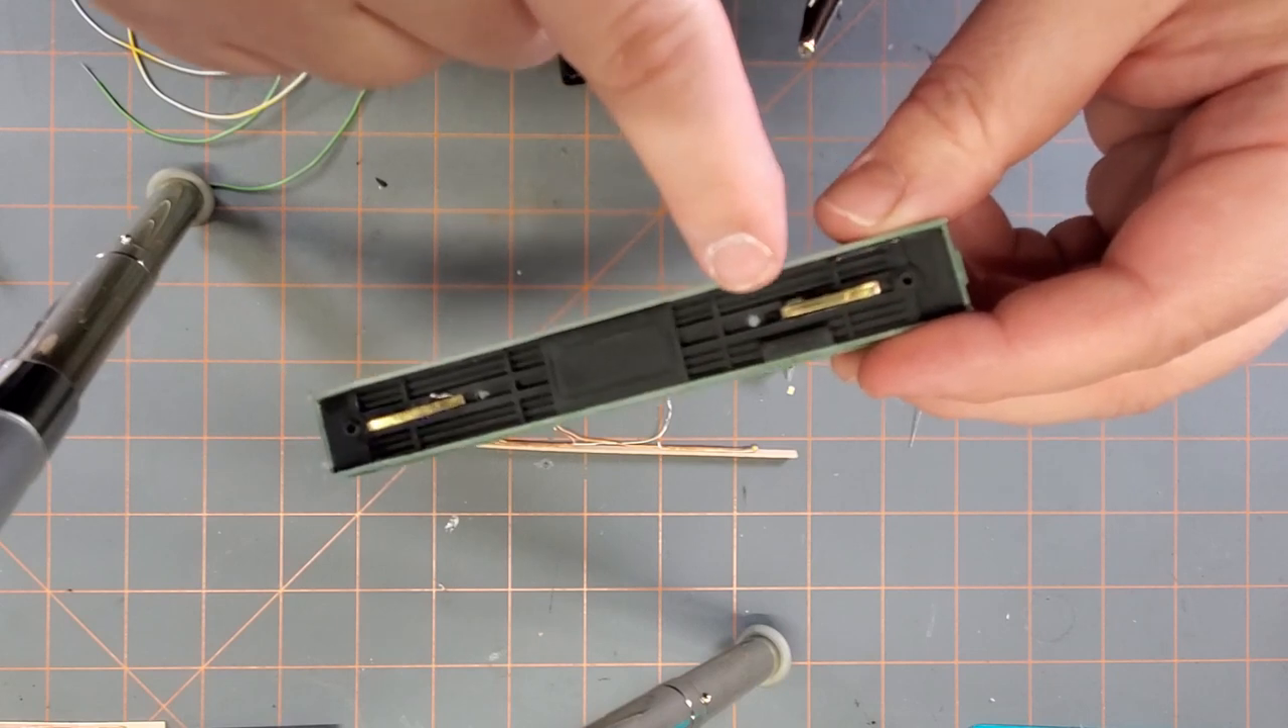What I've done so far is I have glued with super glue the pickups onto the carriage.